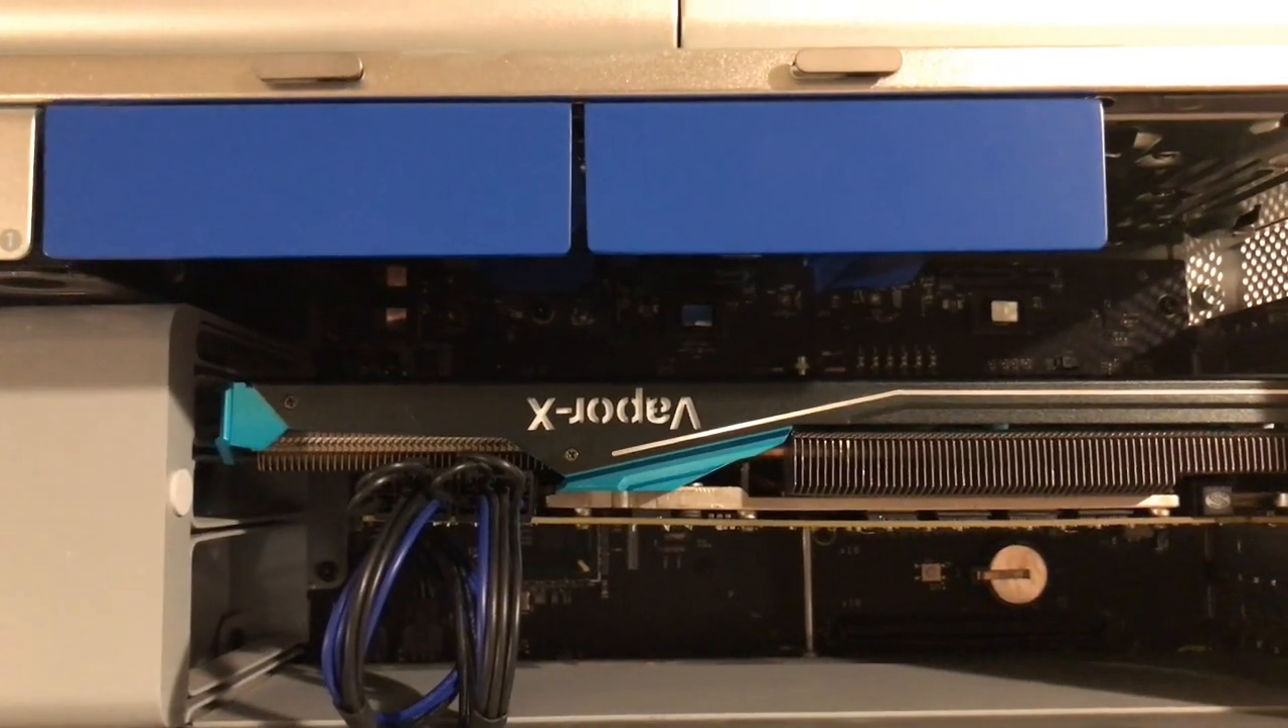Okay so we got the new card in the radeon 280x it's in and uh it was um I had a little trouble getting it in but this is because it's bigger than the other one.